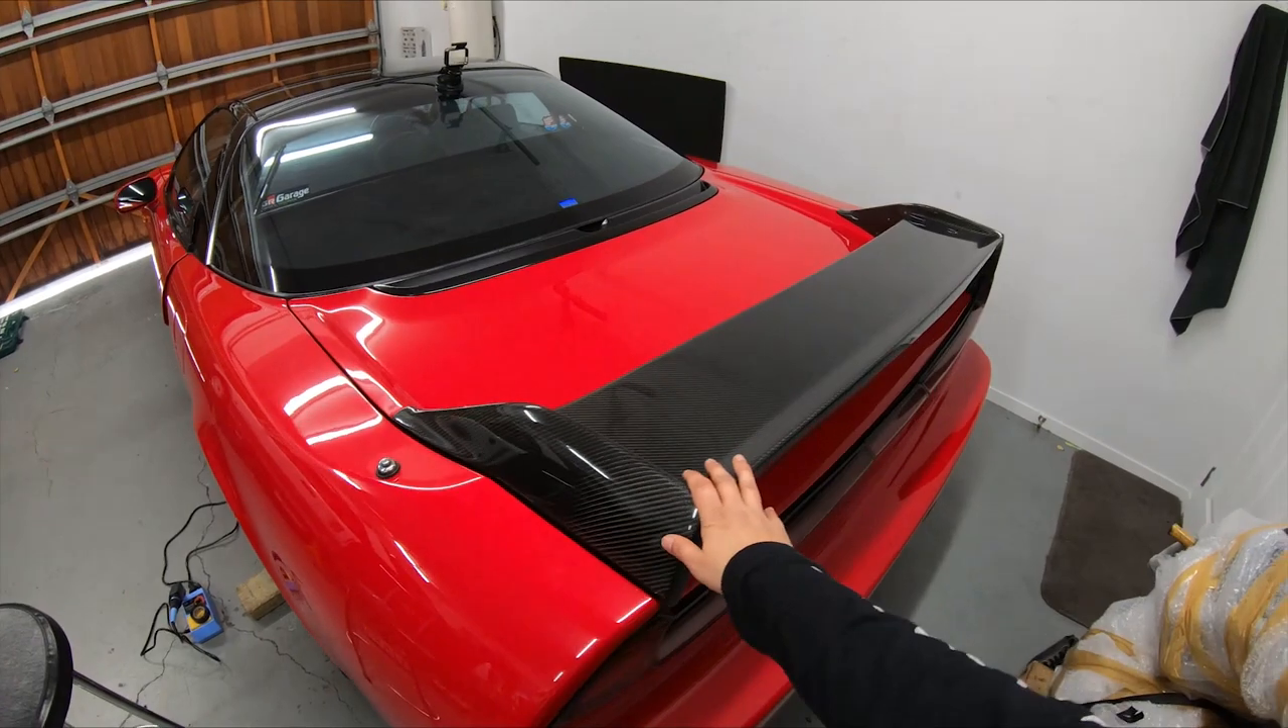There we go we have an installed wing.